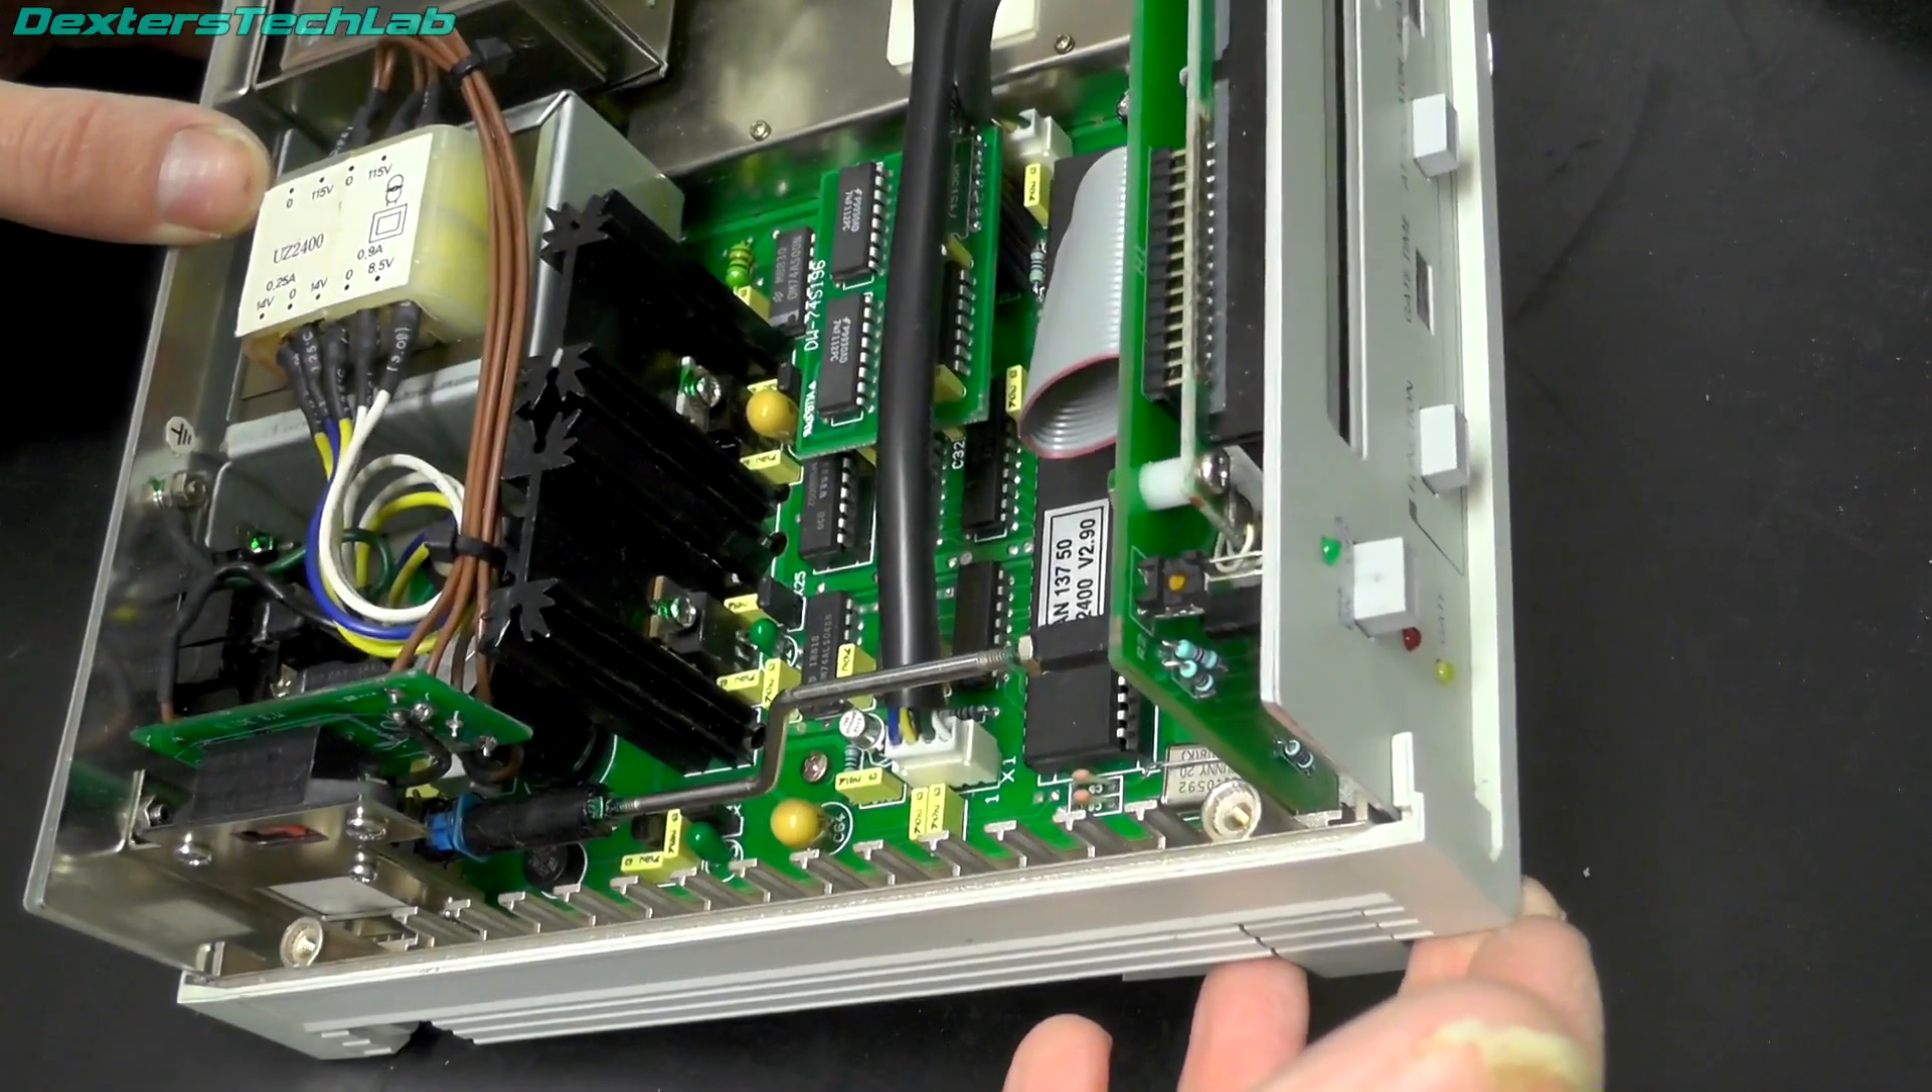Right so we've got the lid off.